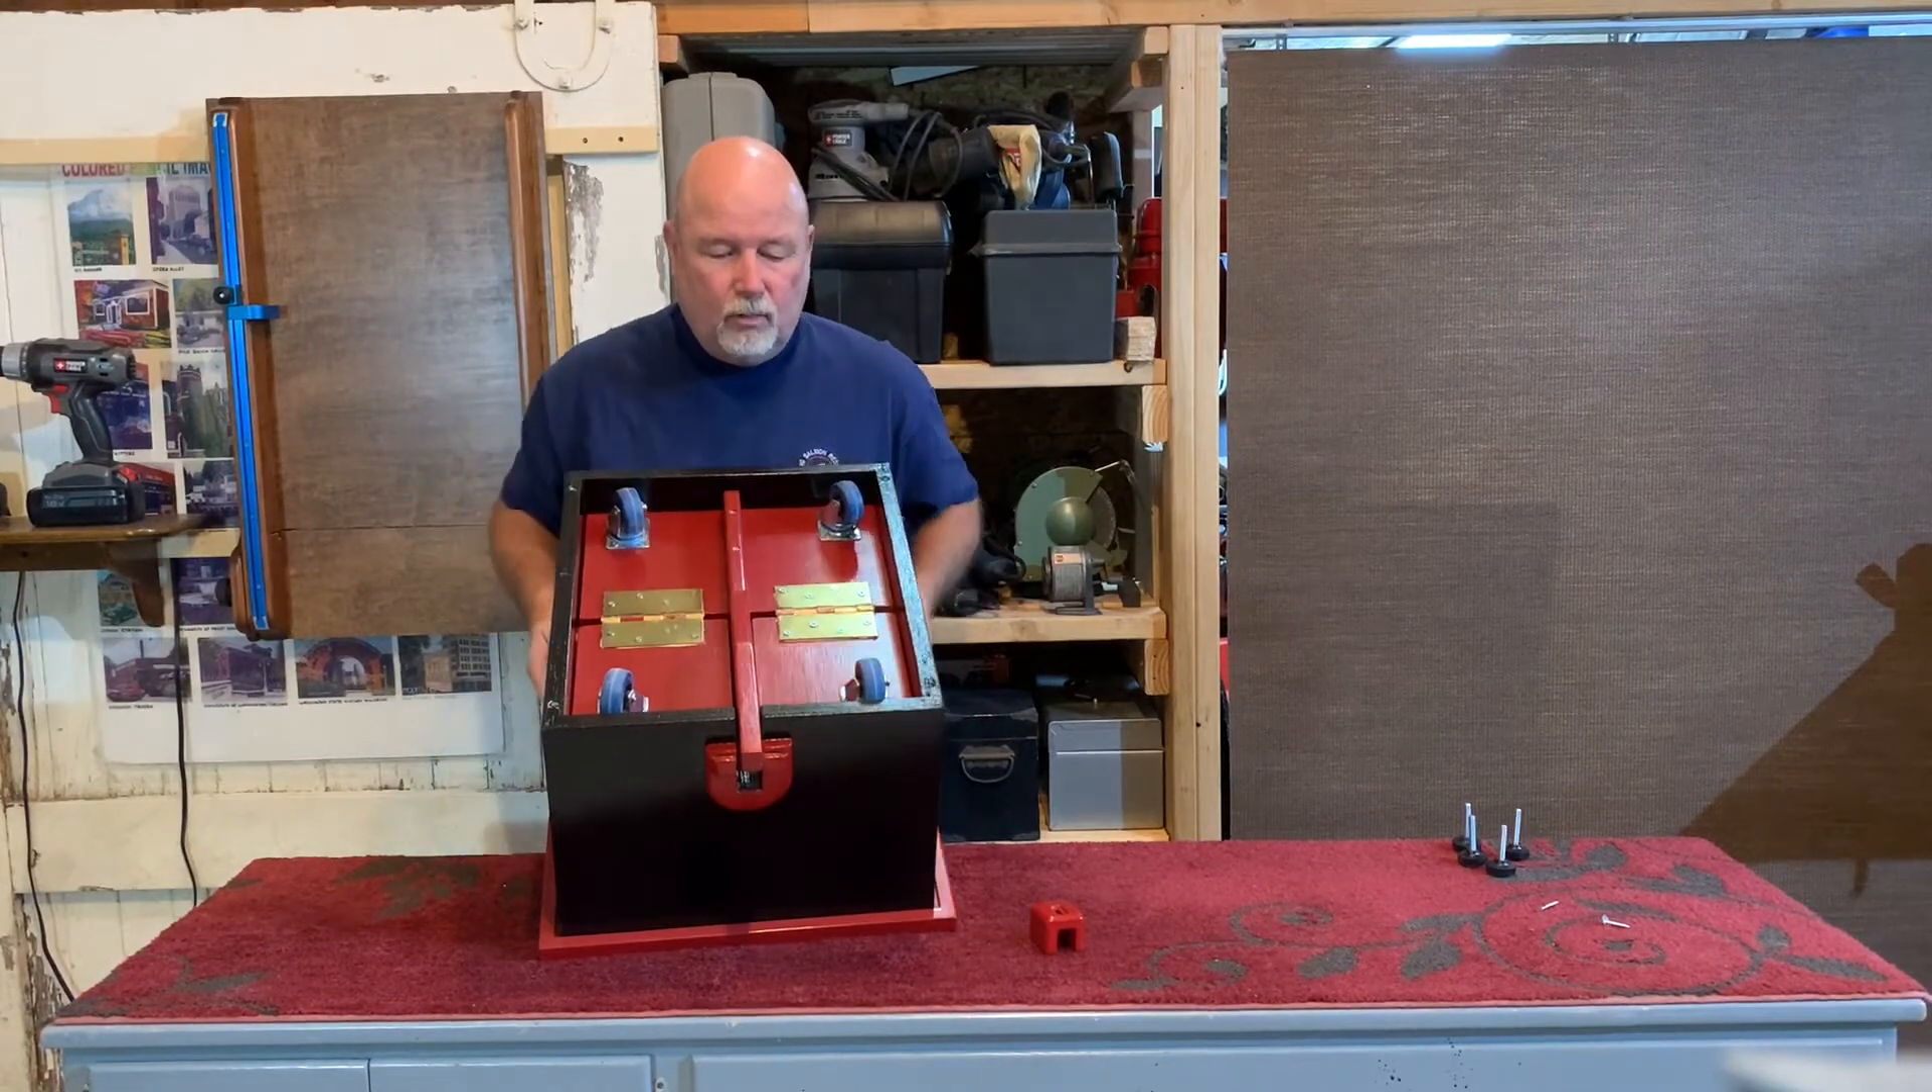Casters are all in place.